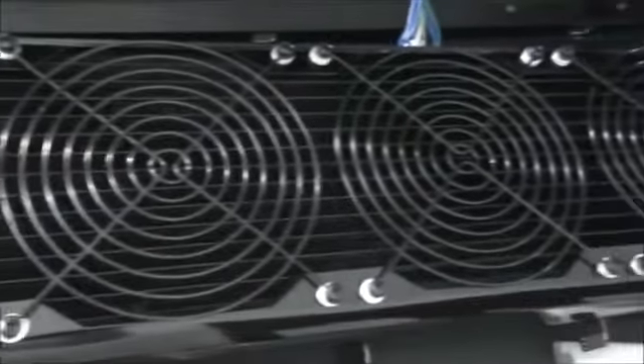Okay, so on this side I've installed the black ModSmart 140mm grills.